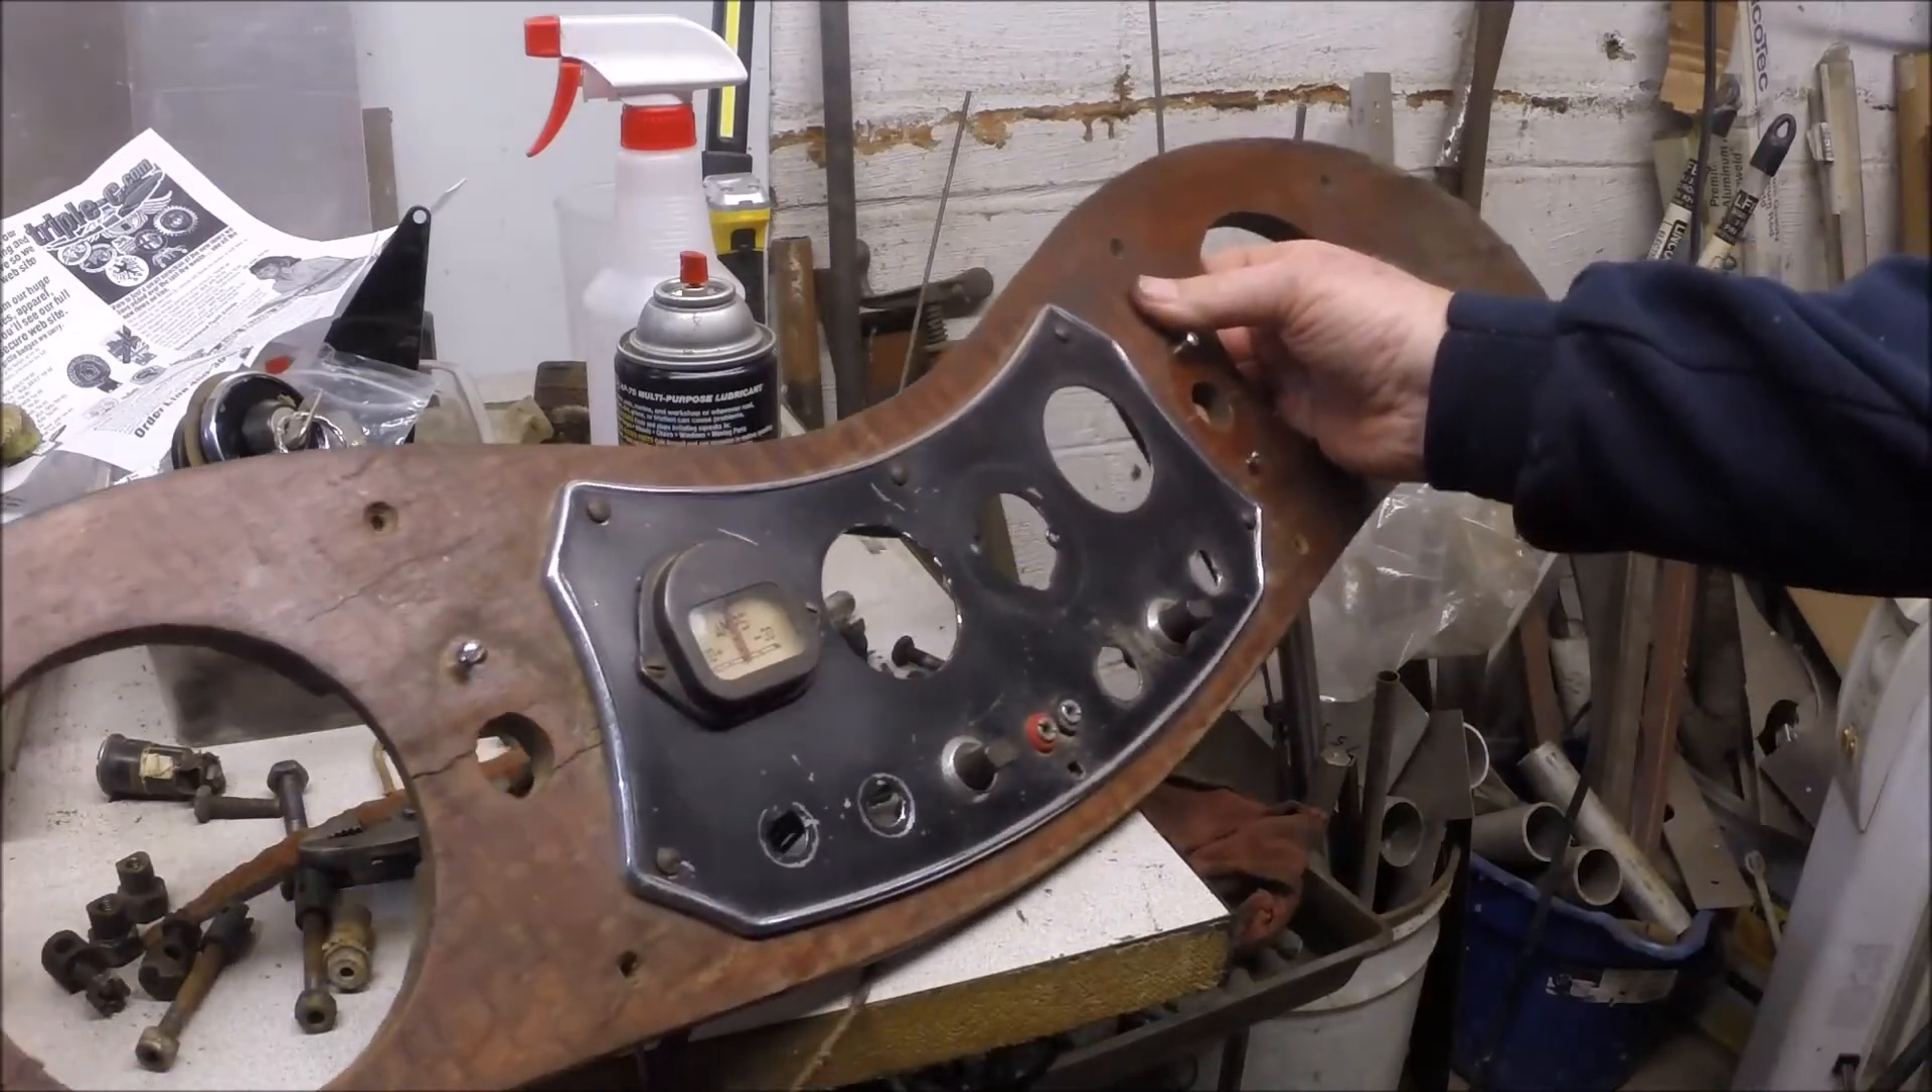We've already taken some of the gauges out.